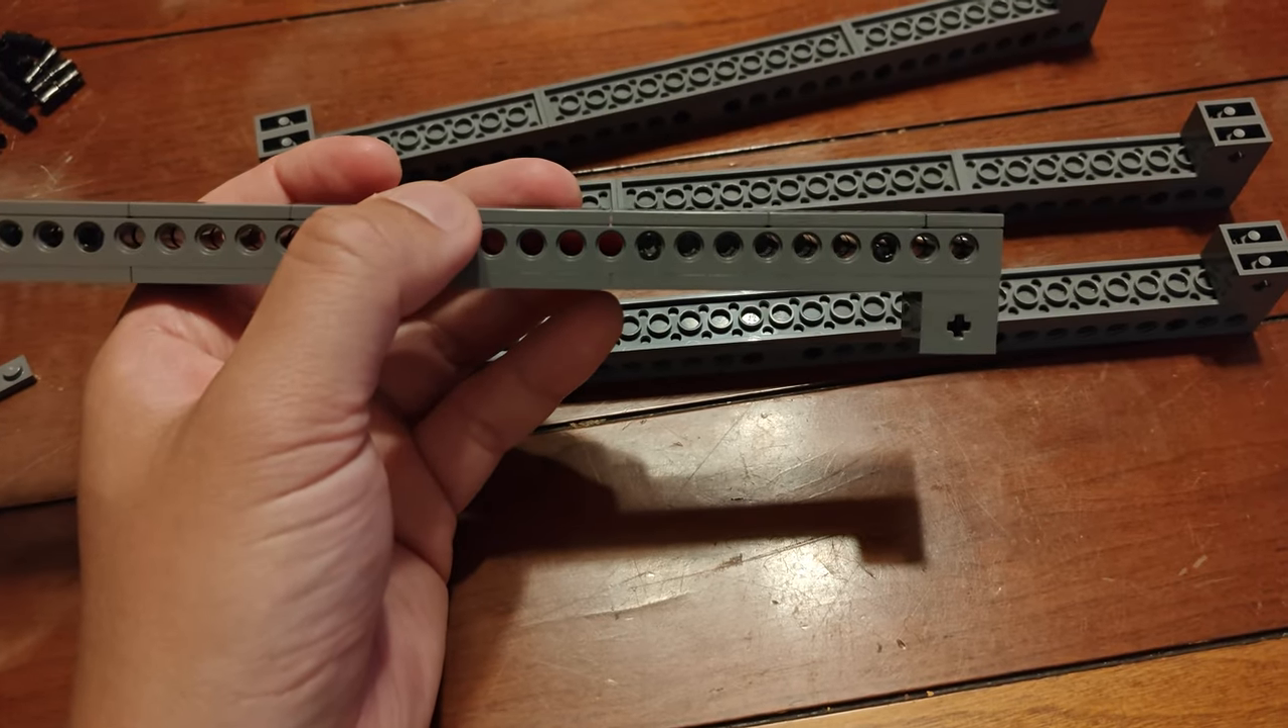Now our columns are done and they look great already. One side is completely flat with tiles and the other side has the additional support.